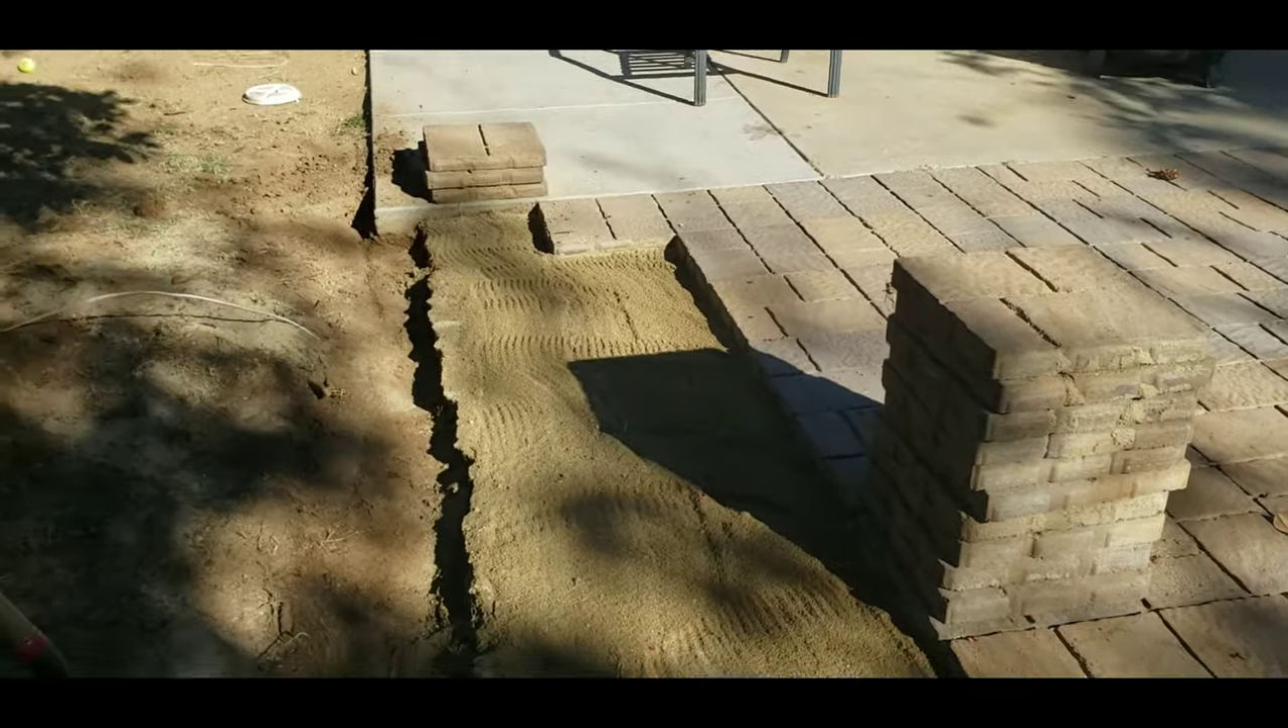You guys can see that we took out the pavers already.